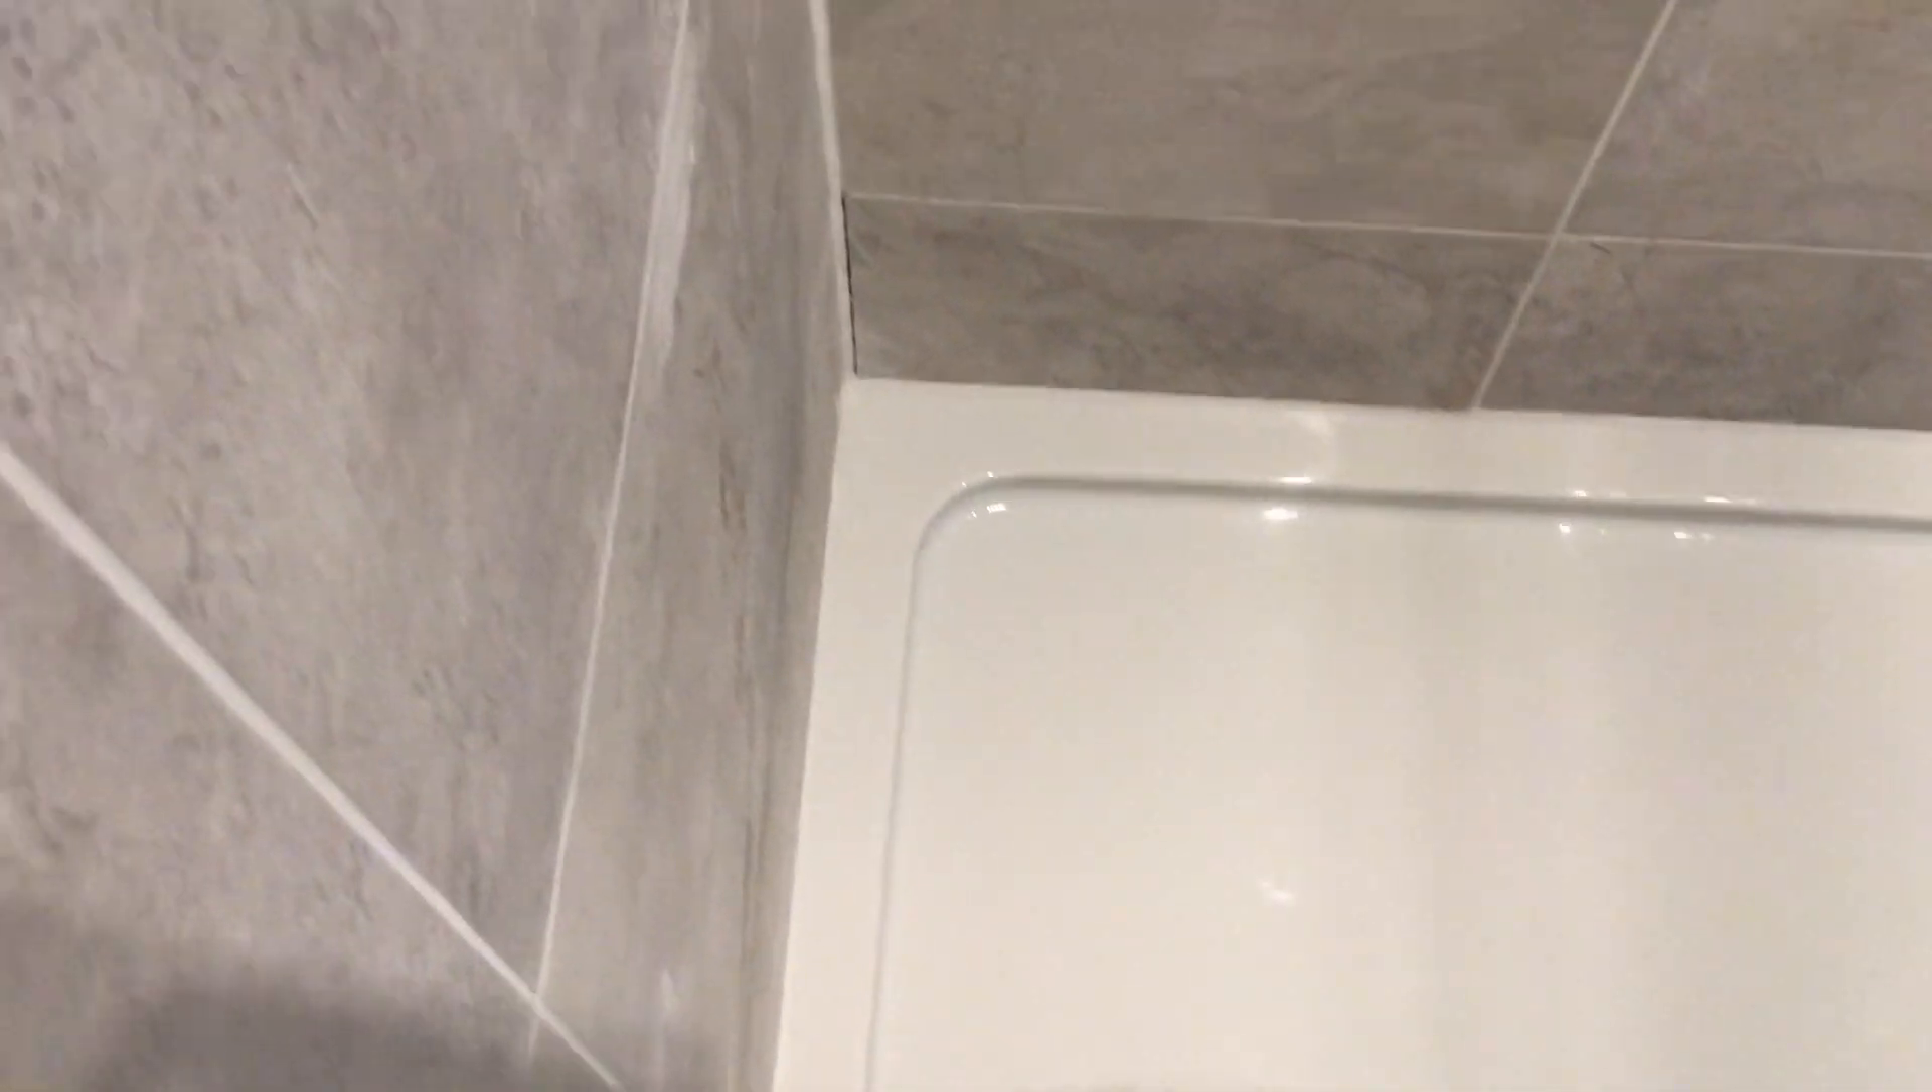Shower tile's been cut short gap there for water ingress.